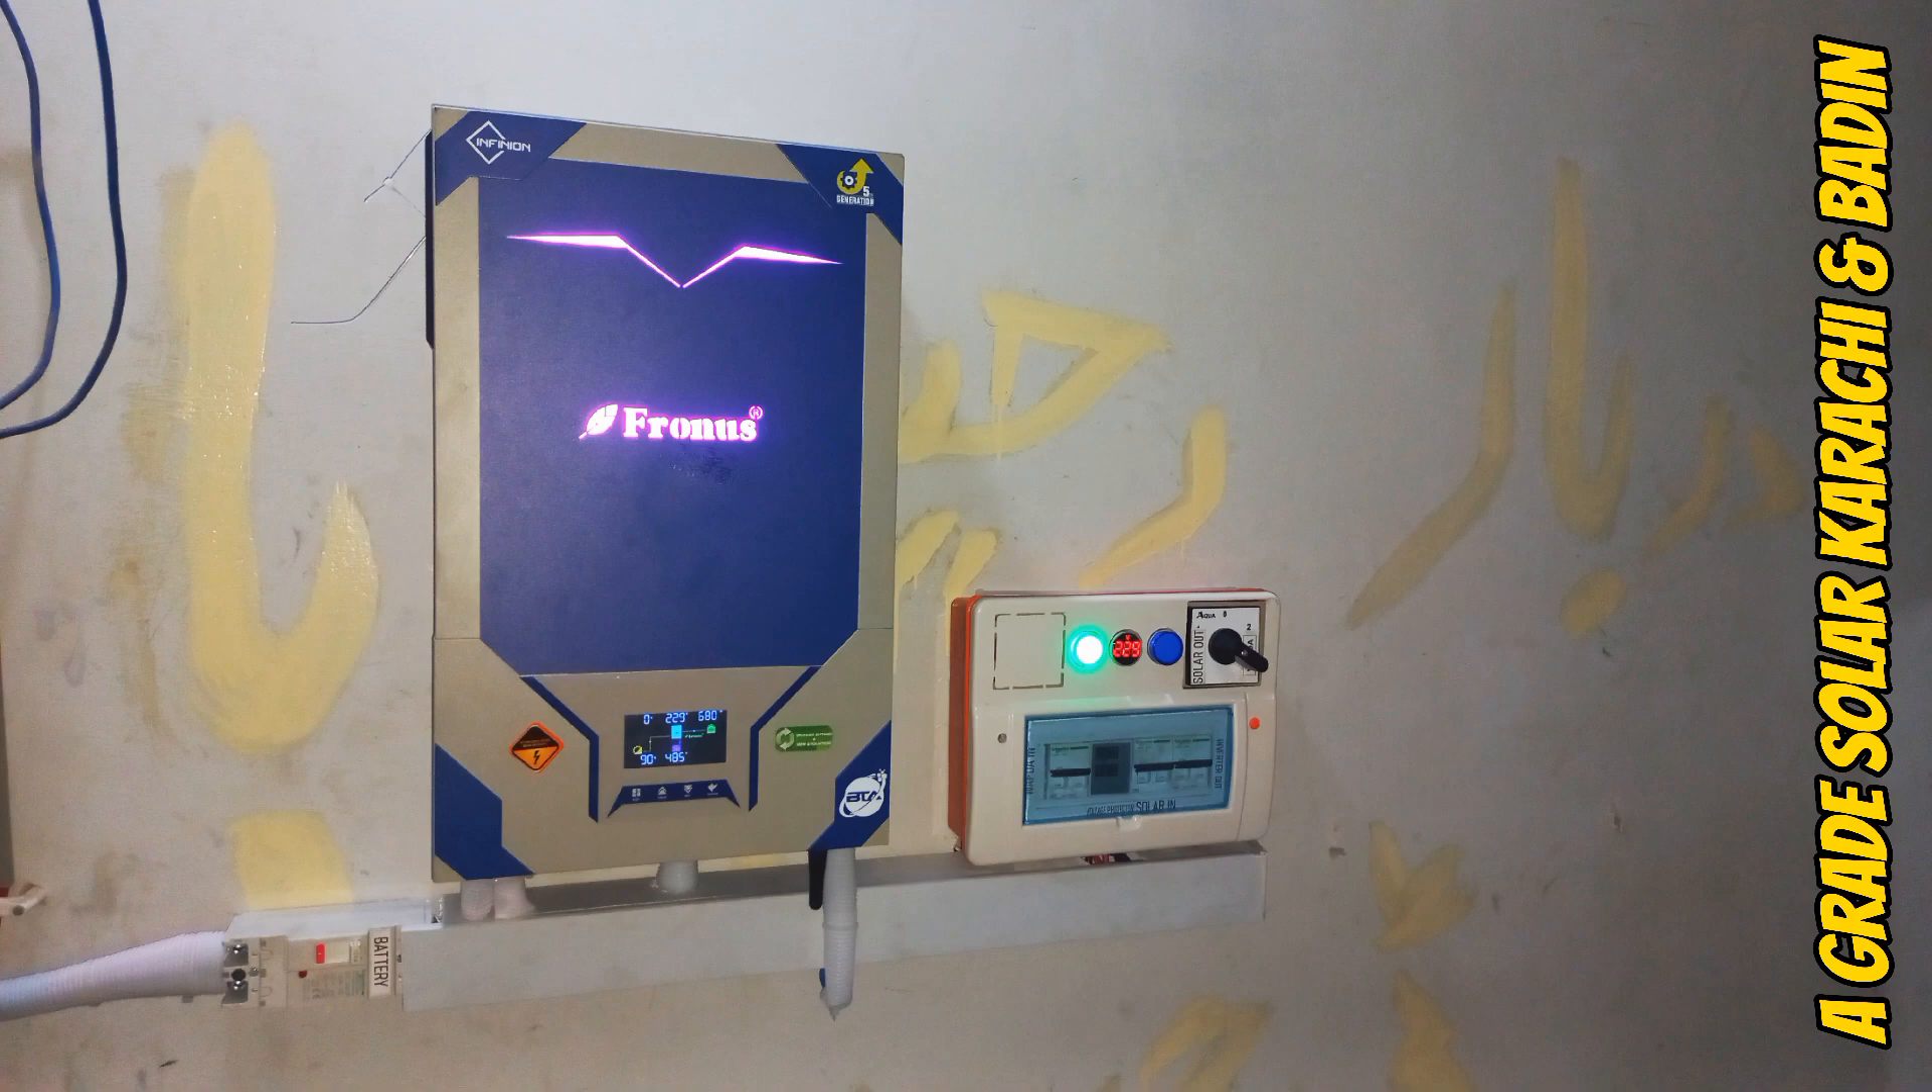آپ db box دیکھ سکتے ہیں inverter دیکھ سکتے ہیں میں finally place کر دیا ہے۔